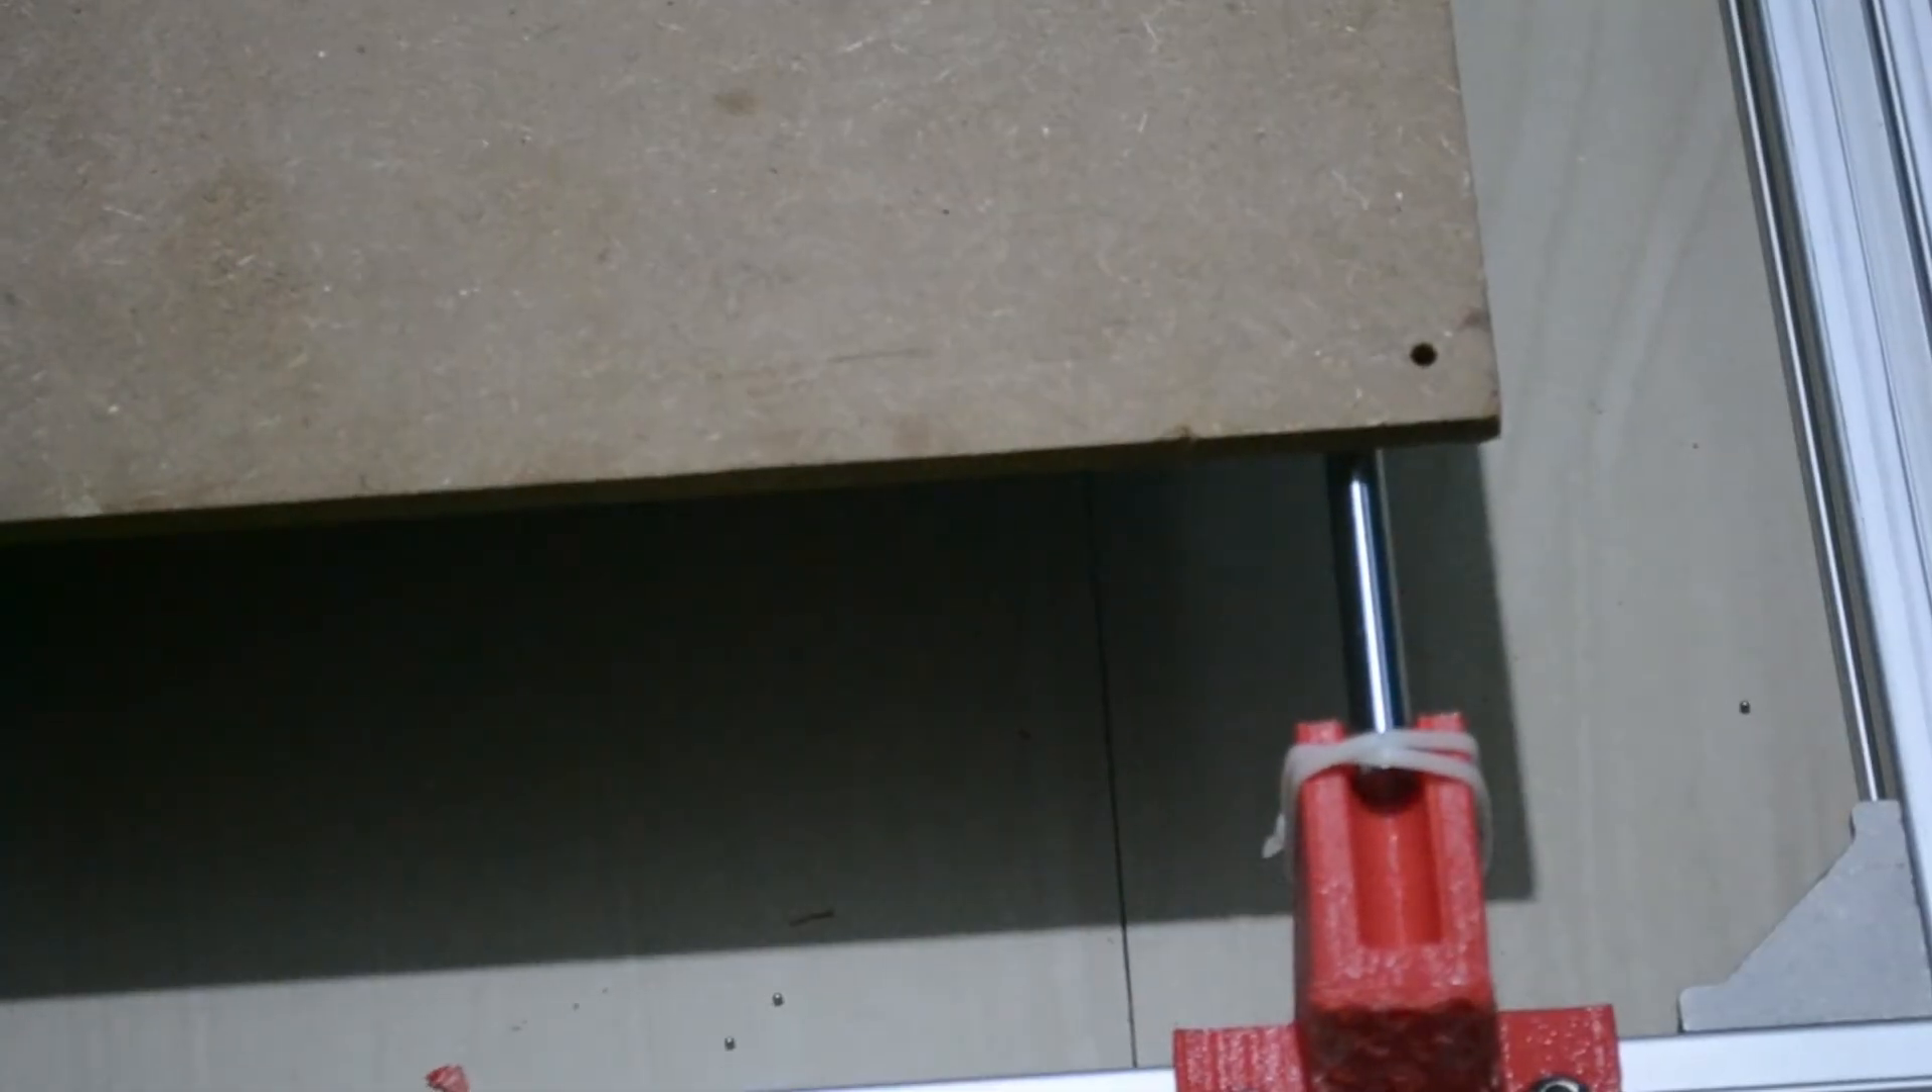You can see here I installed the zip ties in foresight so that smooth rods won't move.